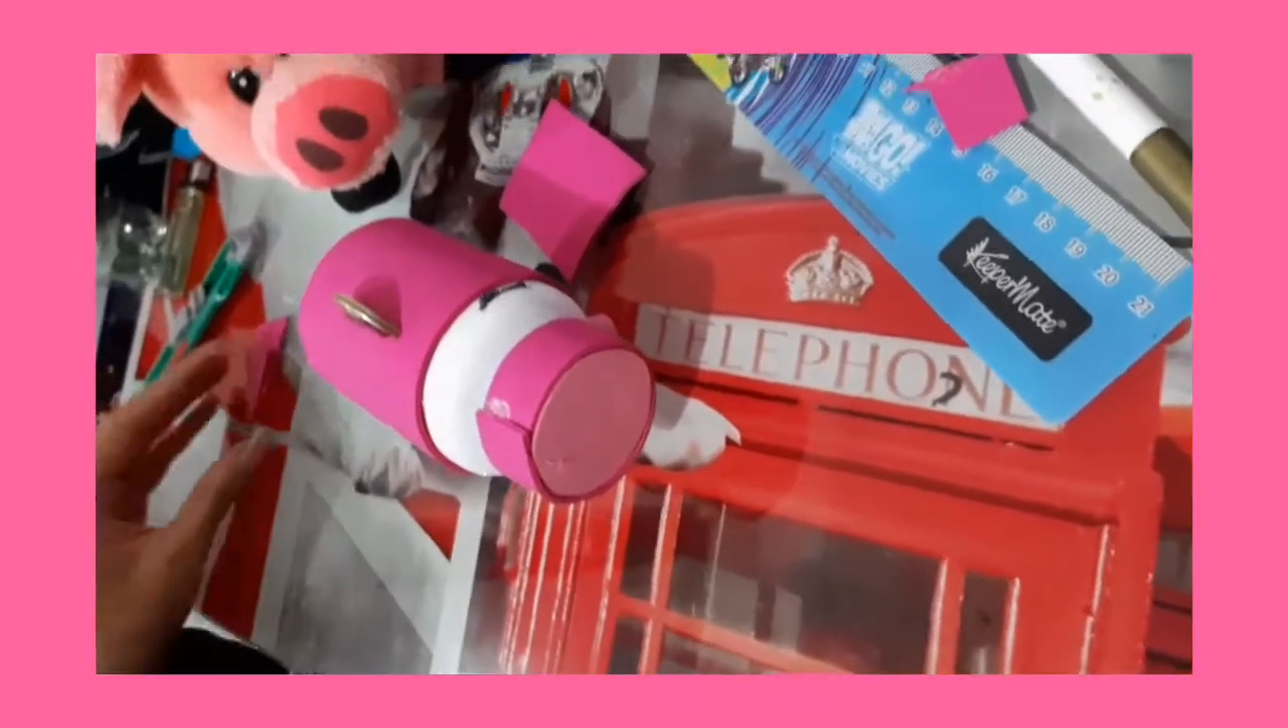A este marranito le falta algo le faltan los ojos y le faltan las orejas.